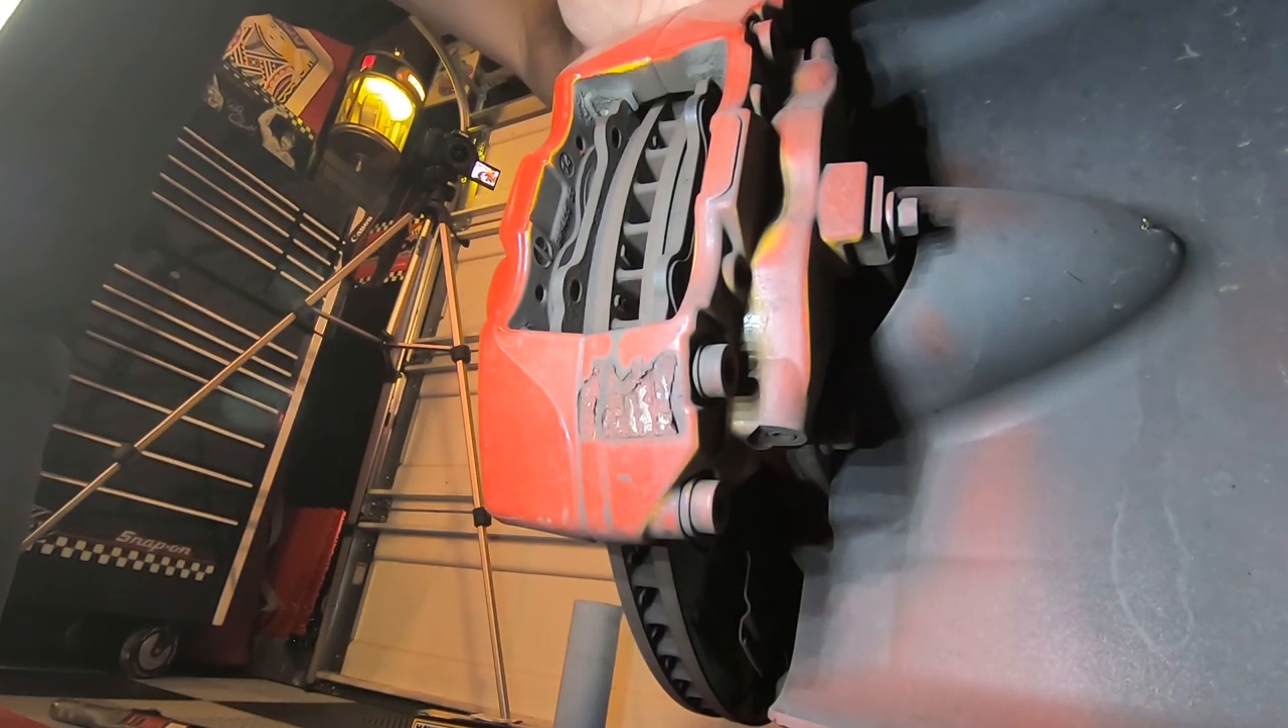Okay now you can see here that the pads are in place.